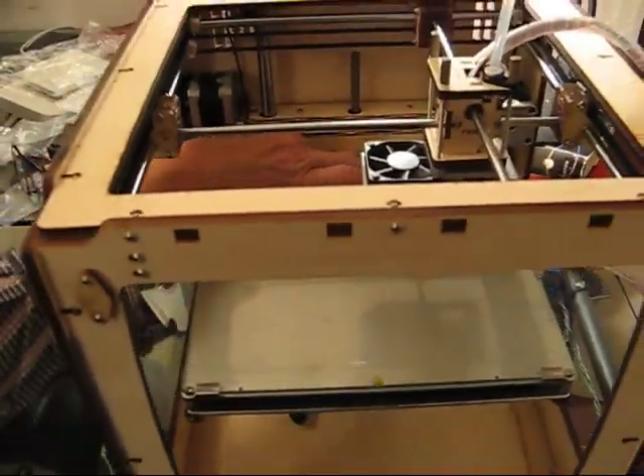And that completes the assembly of the frame.